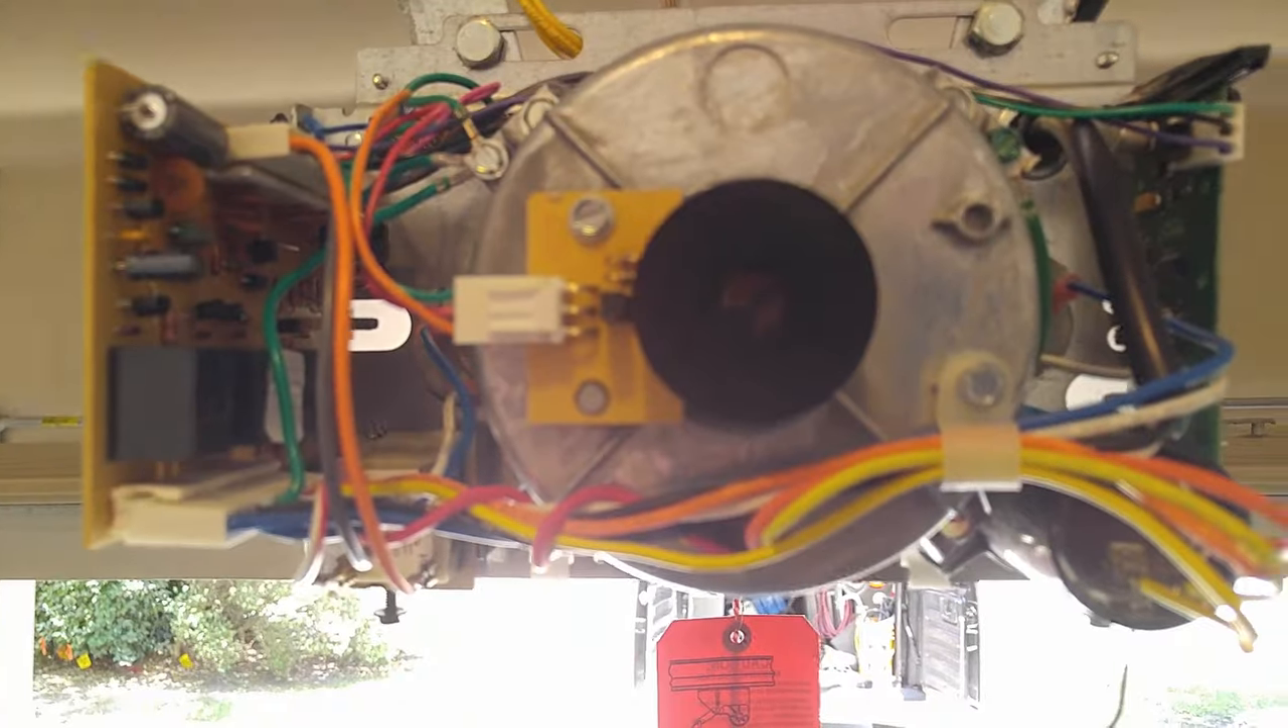So now that we have the cover off we can see a circuit board we can see a motor or we can see a start capacitor right here.